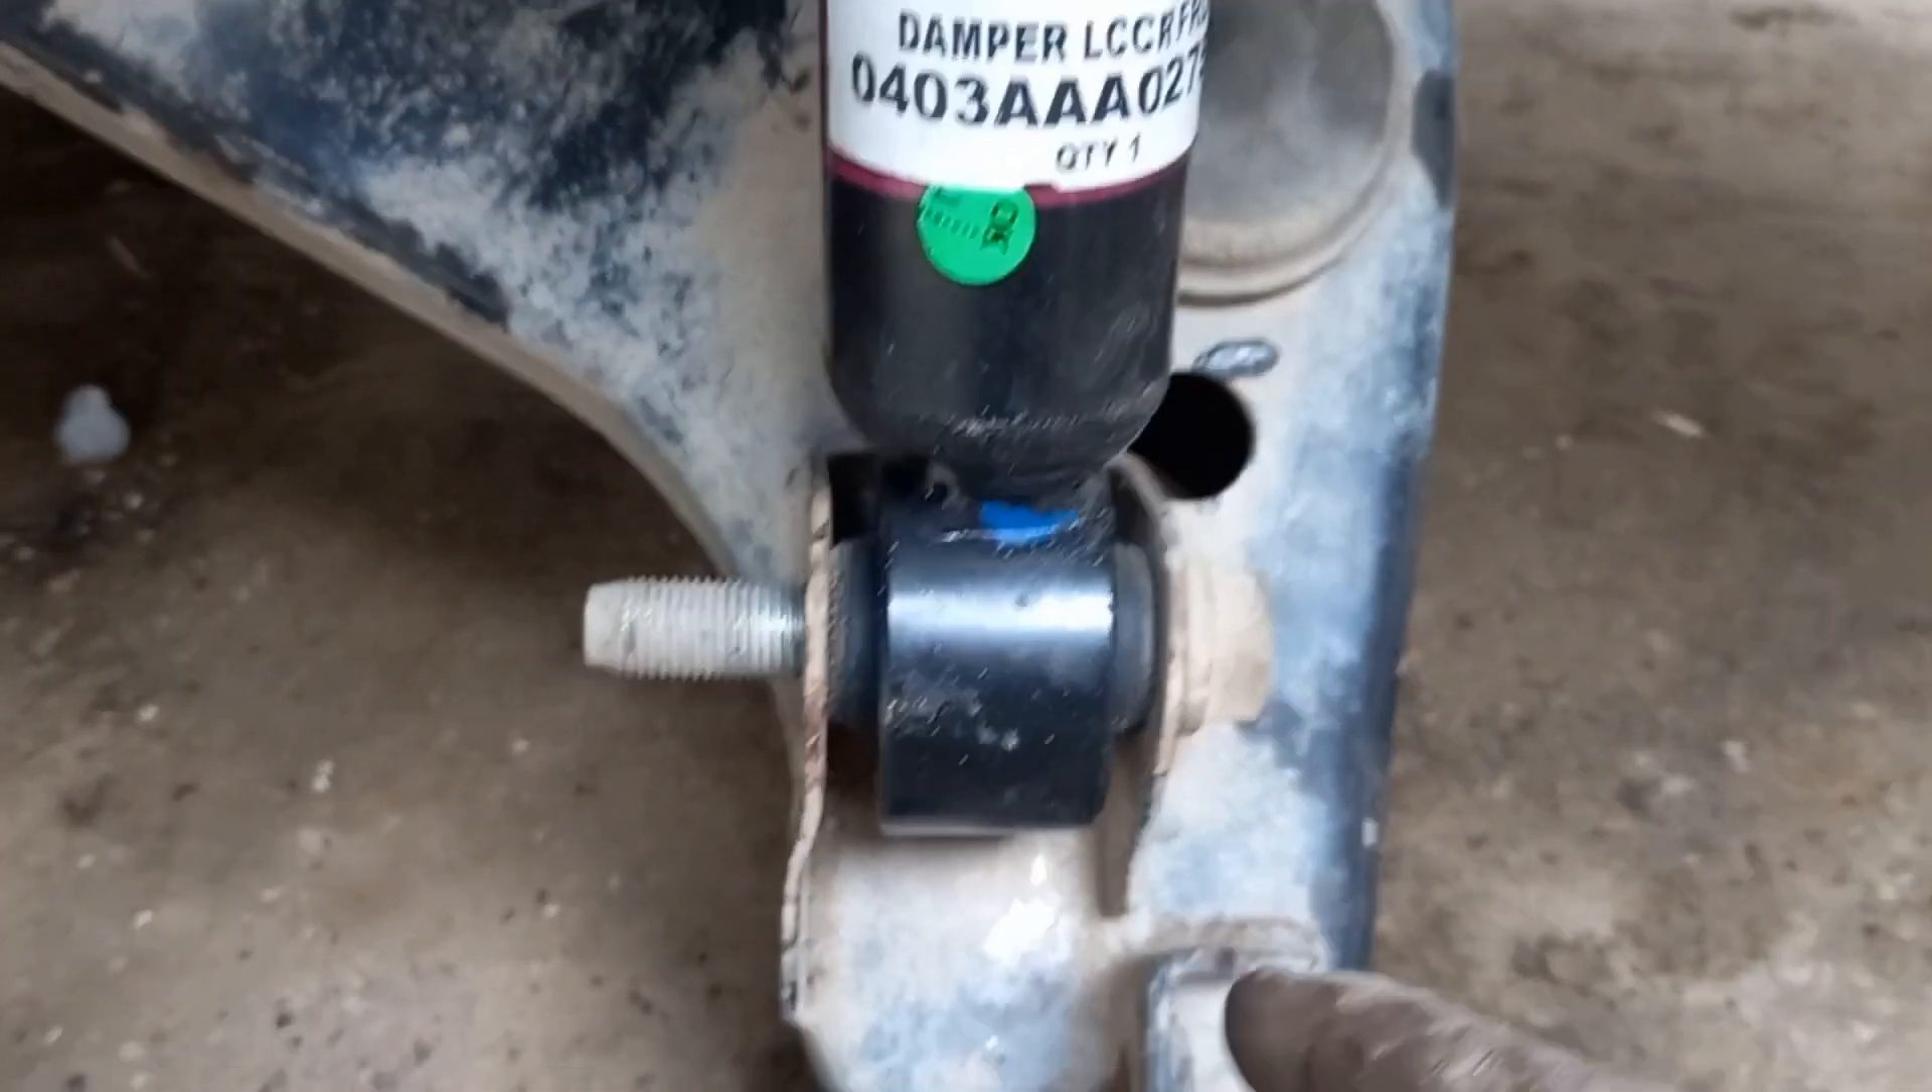तो दोस्तों हमने पिन डाल दिया है नीचे से आर्म में।